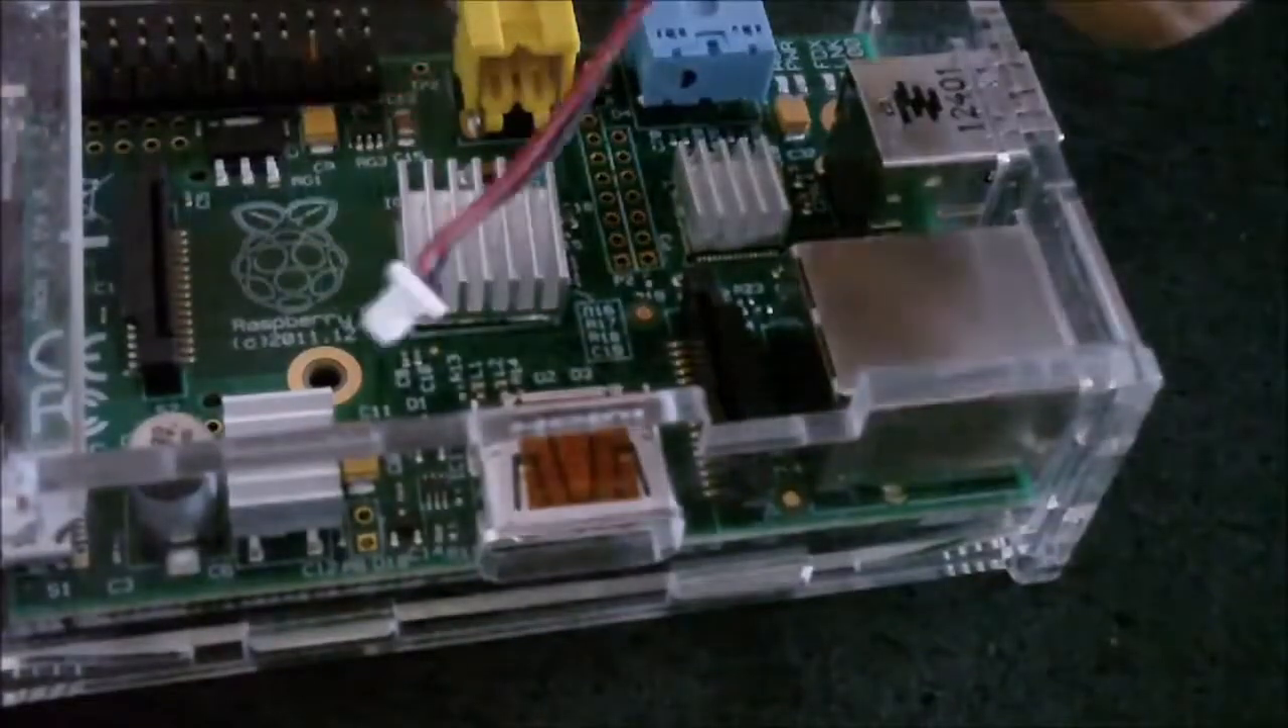Este sería el aspecto que tendría nuestra Raspberry con sus disipadores ya colocados.